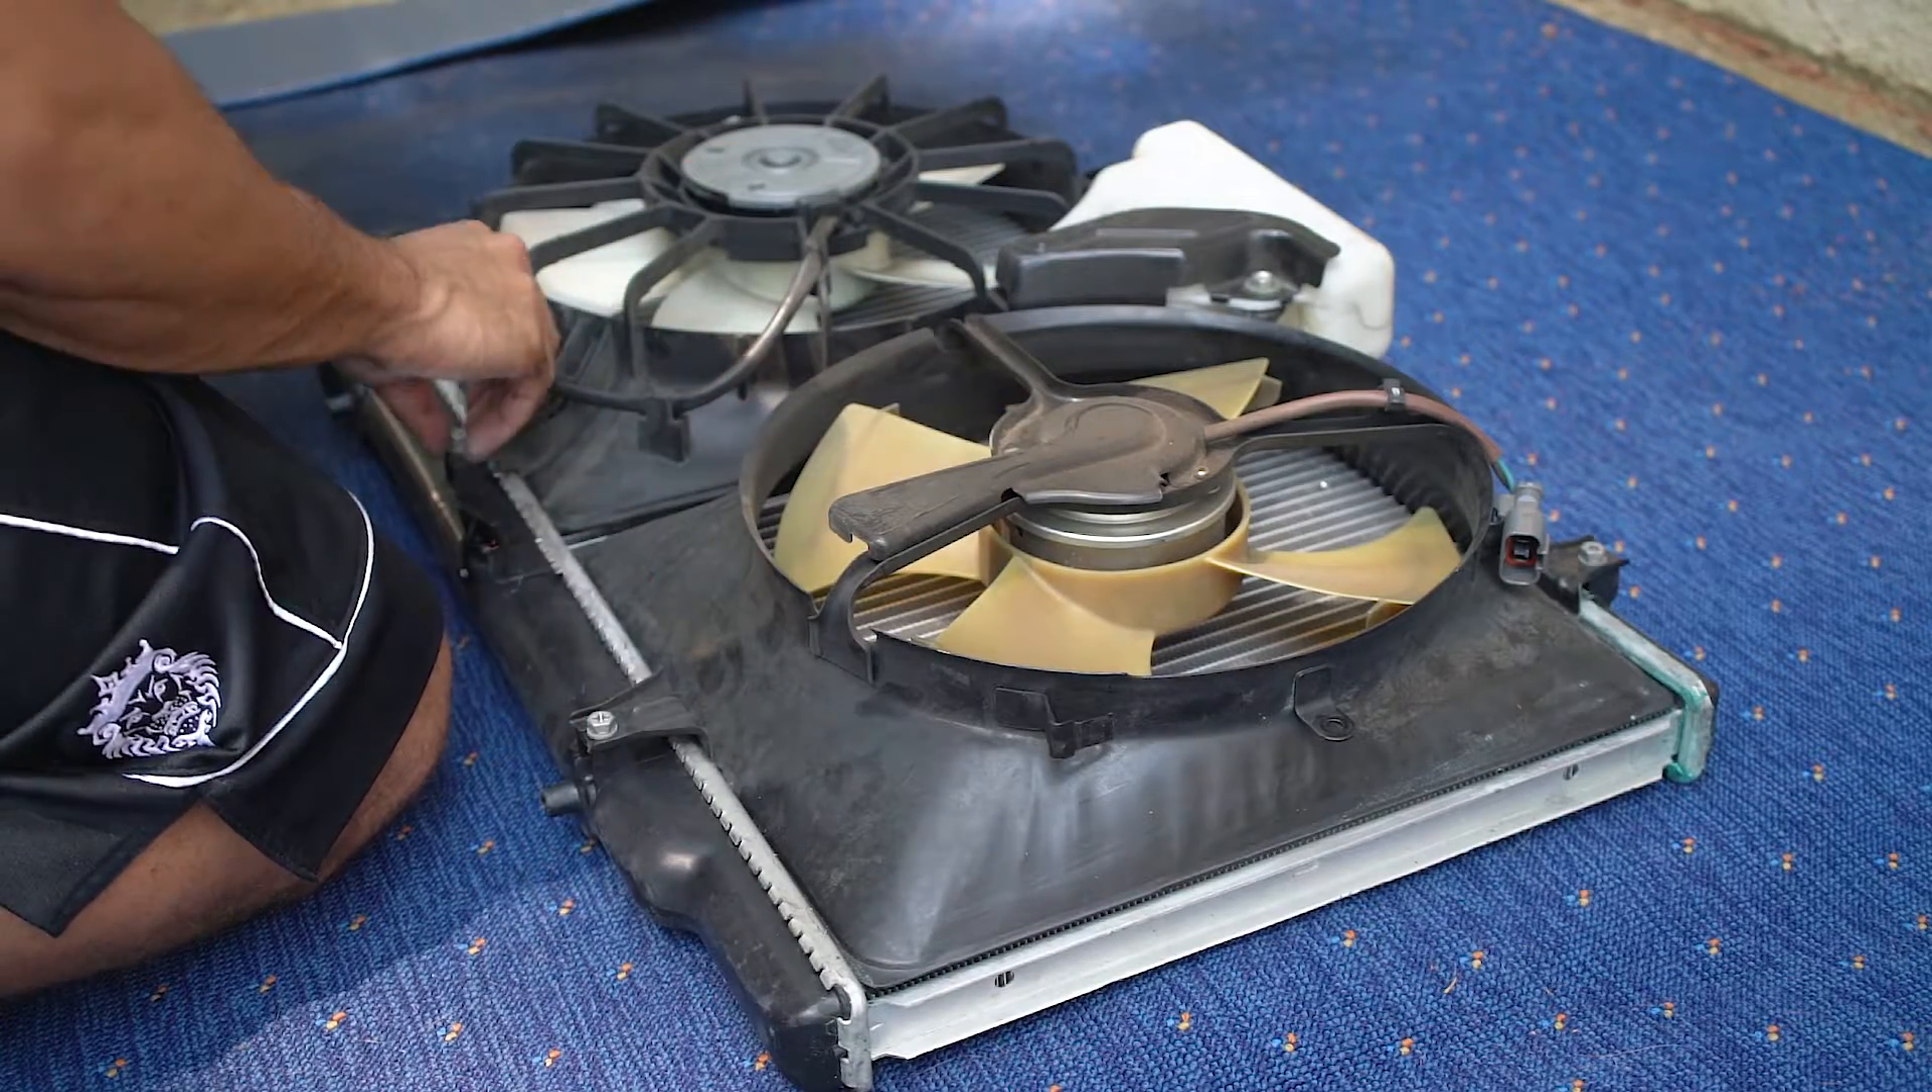Okay guys so that's the radiator out.